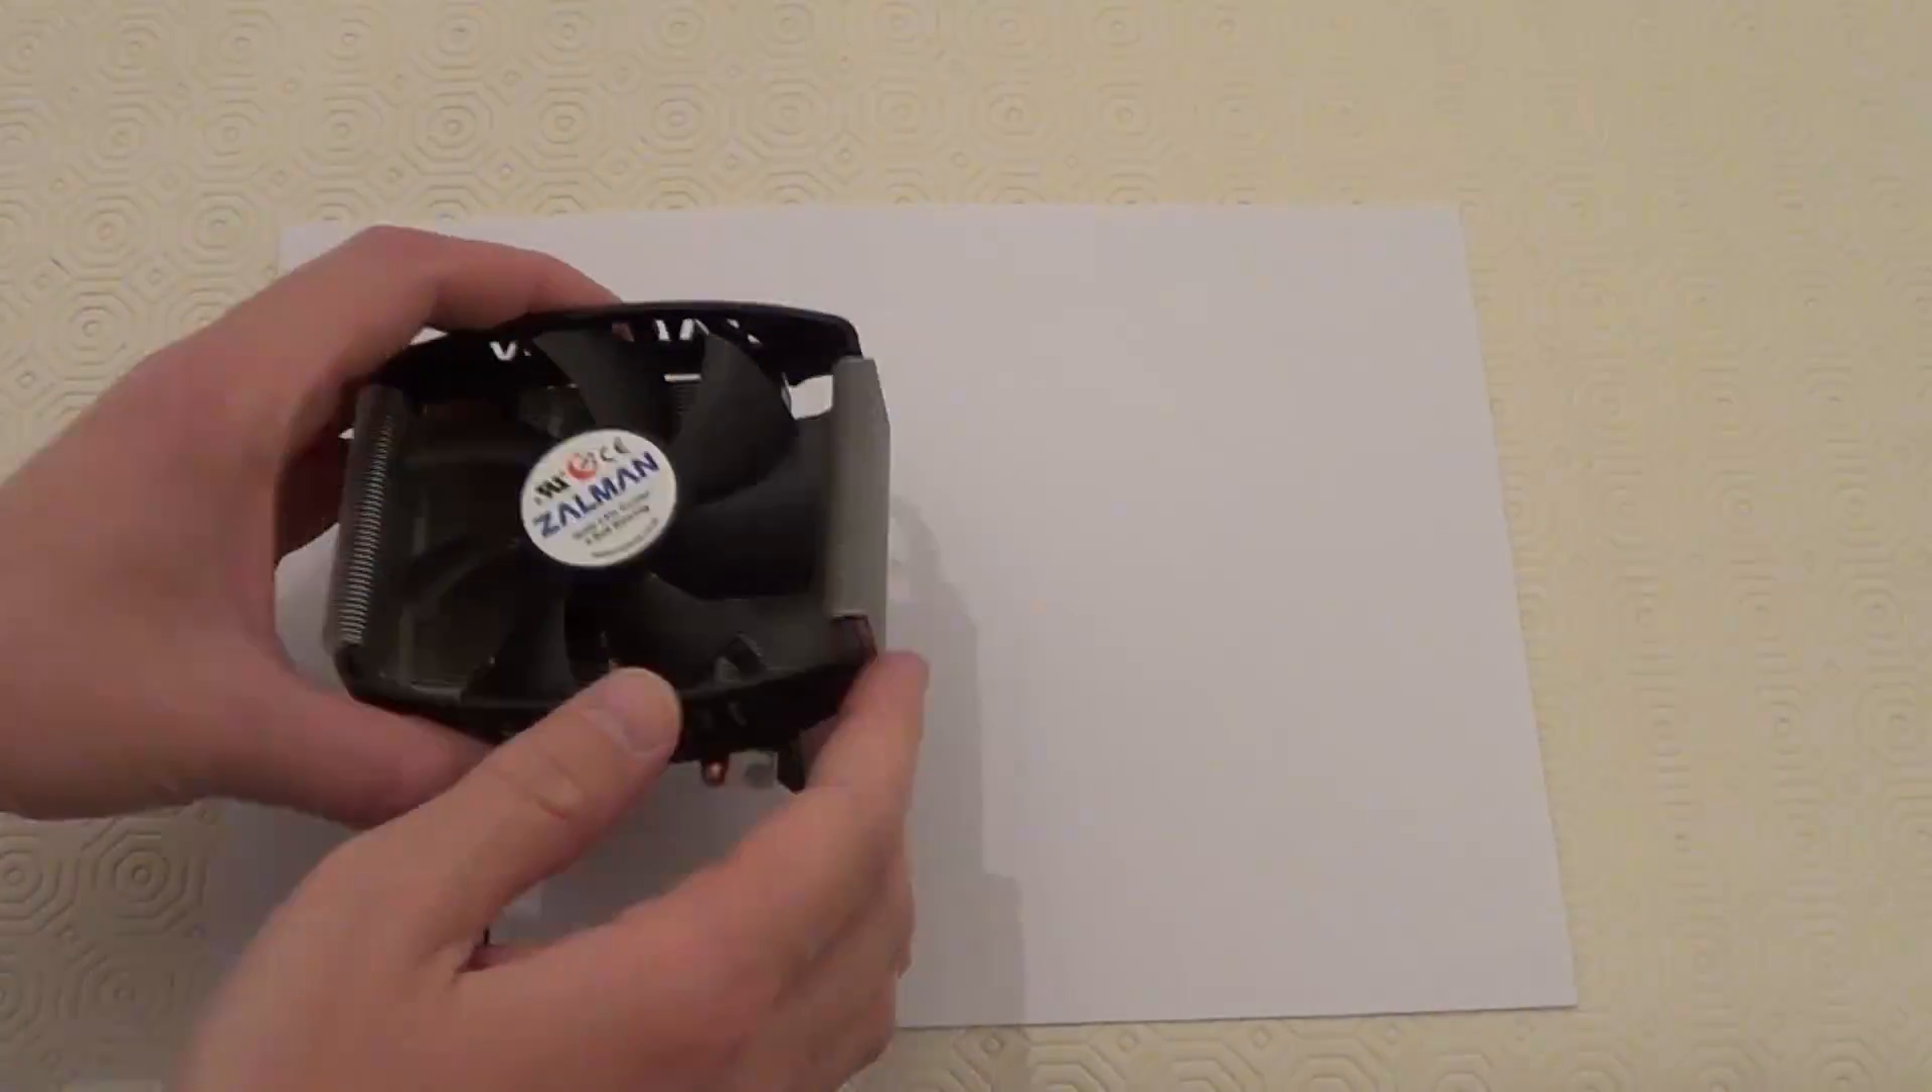So that's the fan back onto the heat sink.